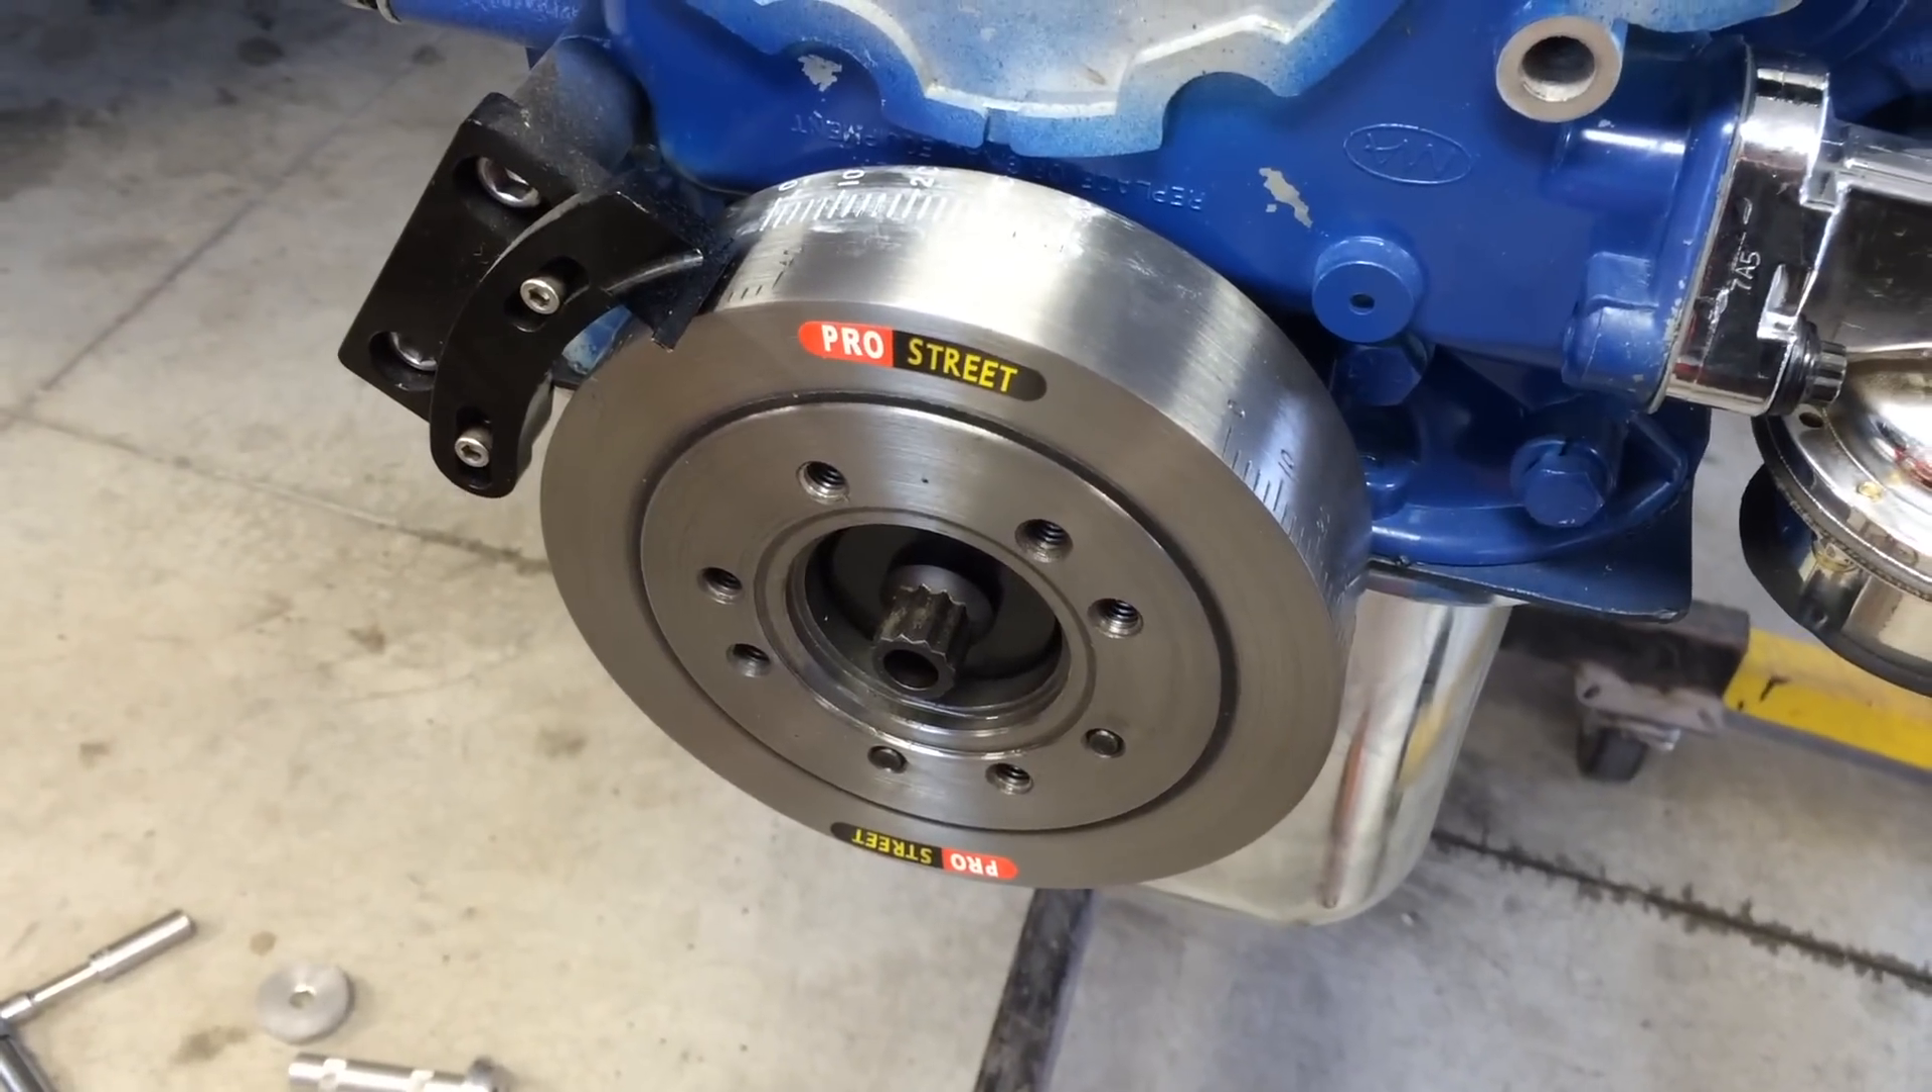The harmonic balancer is now installed.